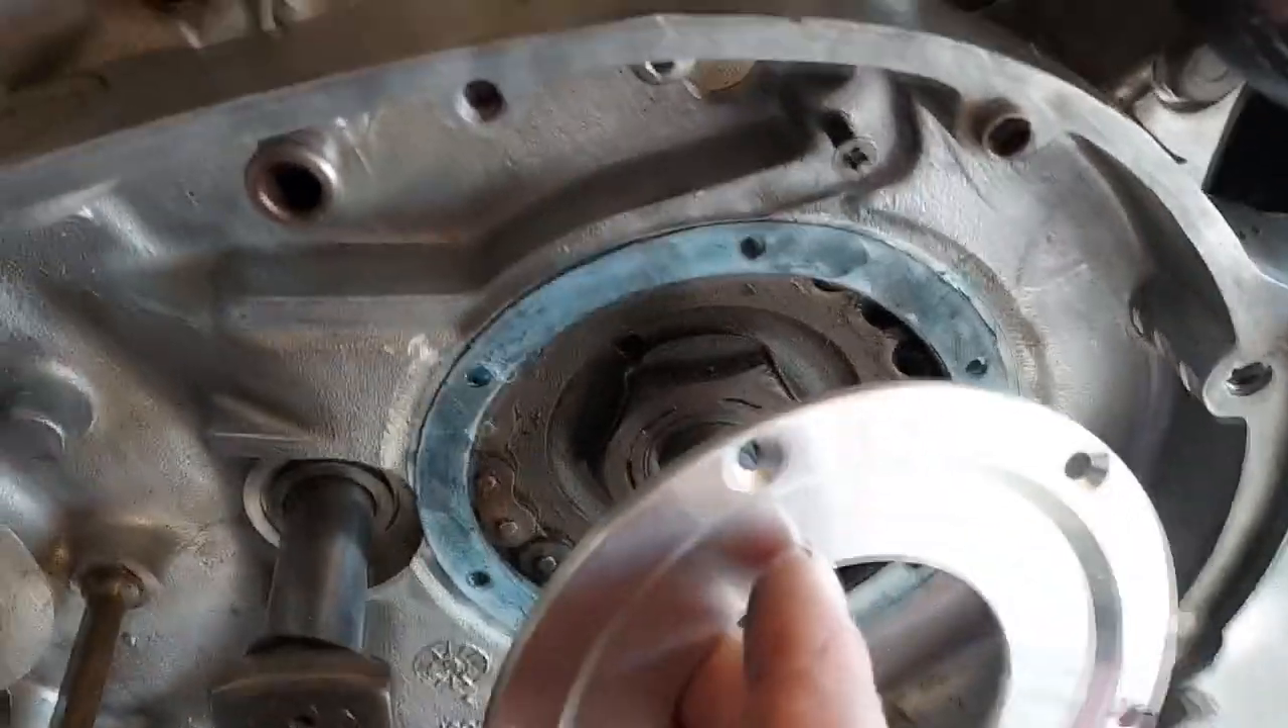Right, there's the new gasket on.